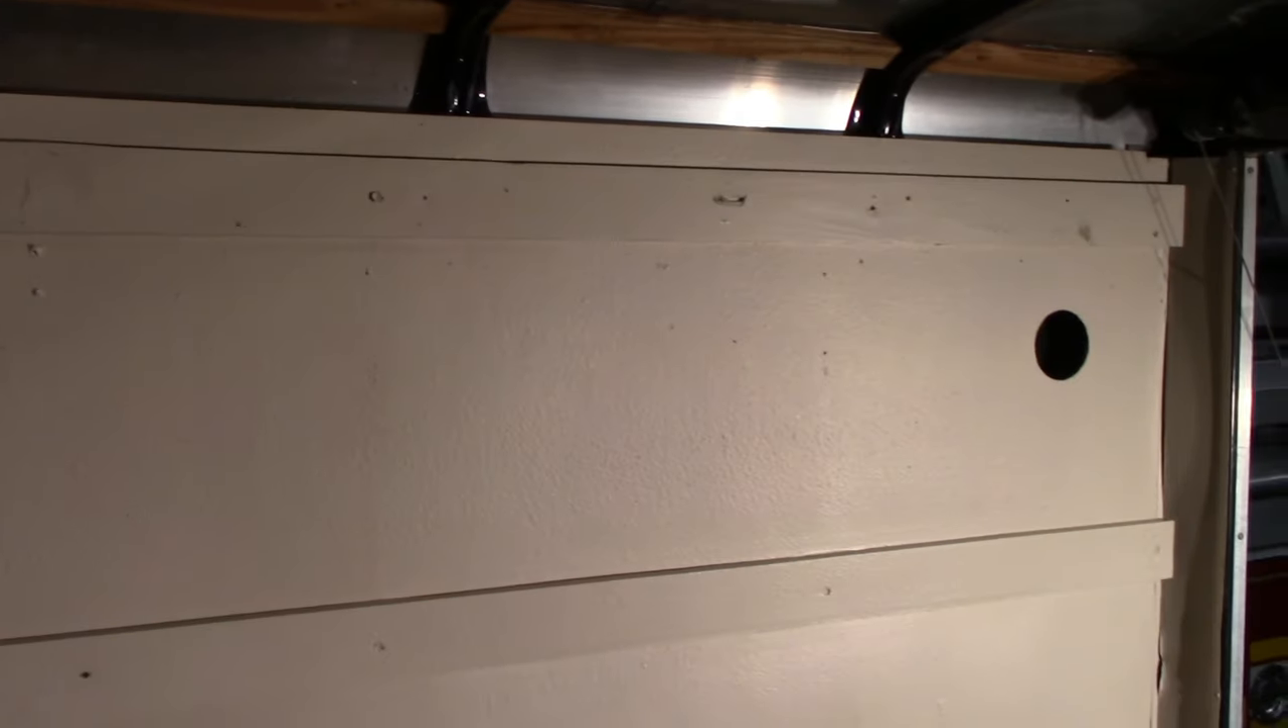So, alright, we're back where we were, except now we have the 1x4s in place, top and bottom.